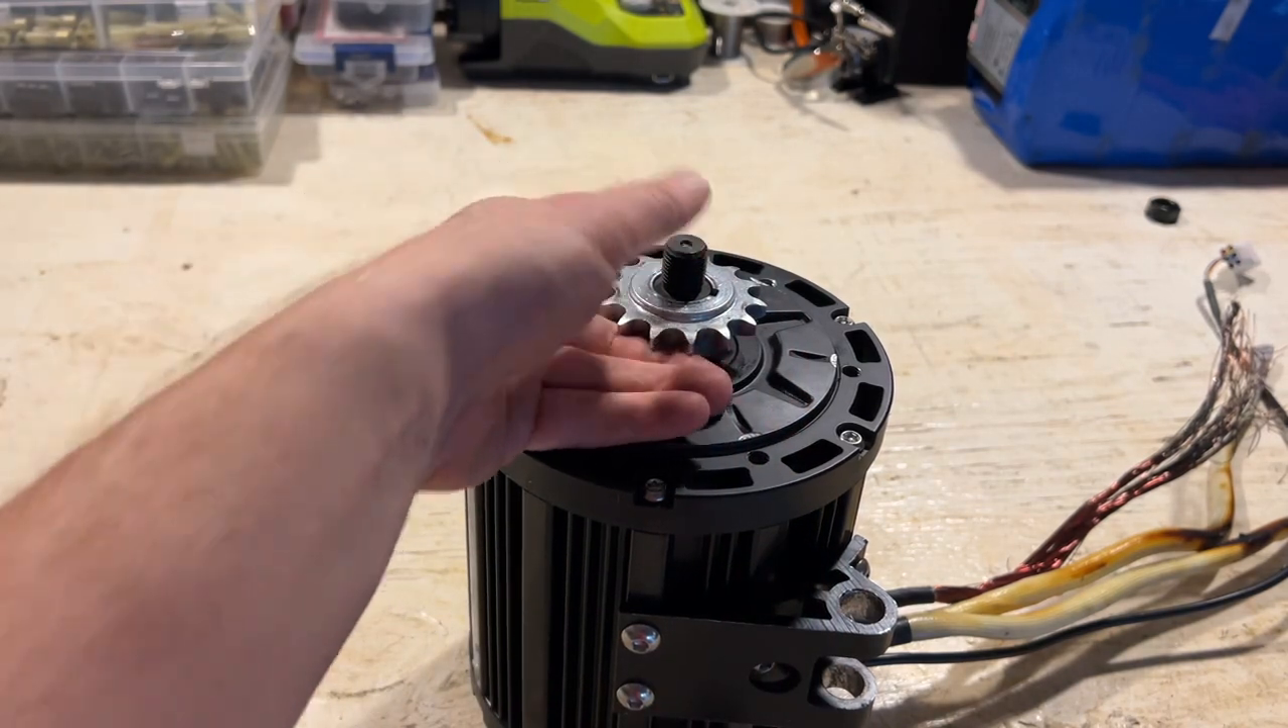So now that we have the nut off of the shaft we have to pull the sprocket off somehow and this is lodged on there pretty well because this shaft is actually tapered.